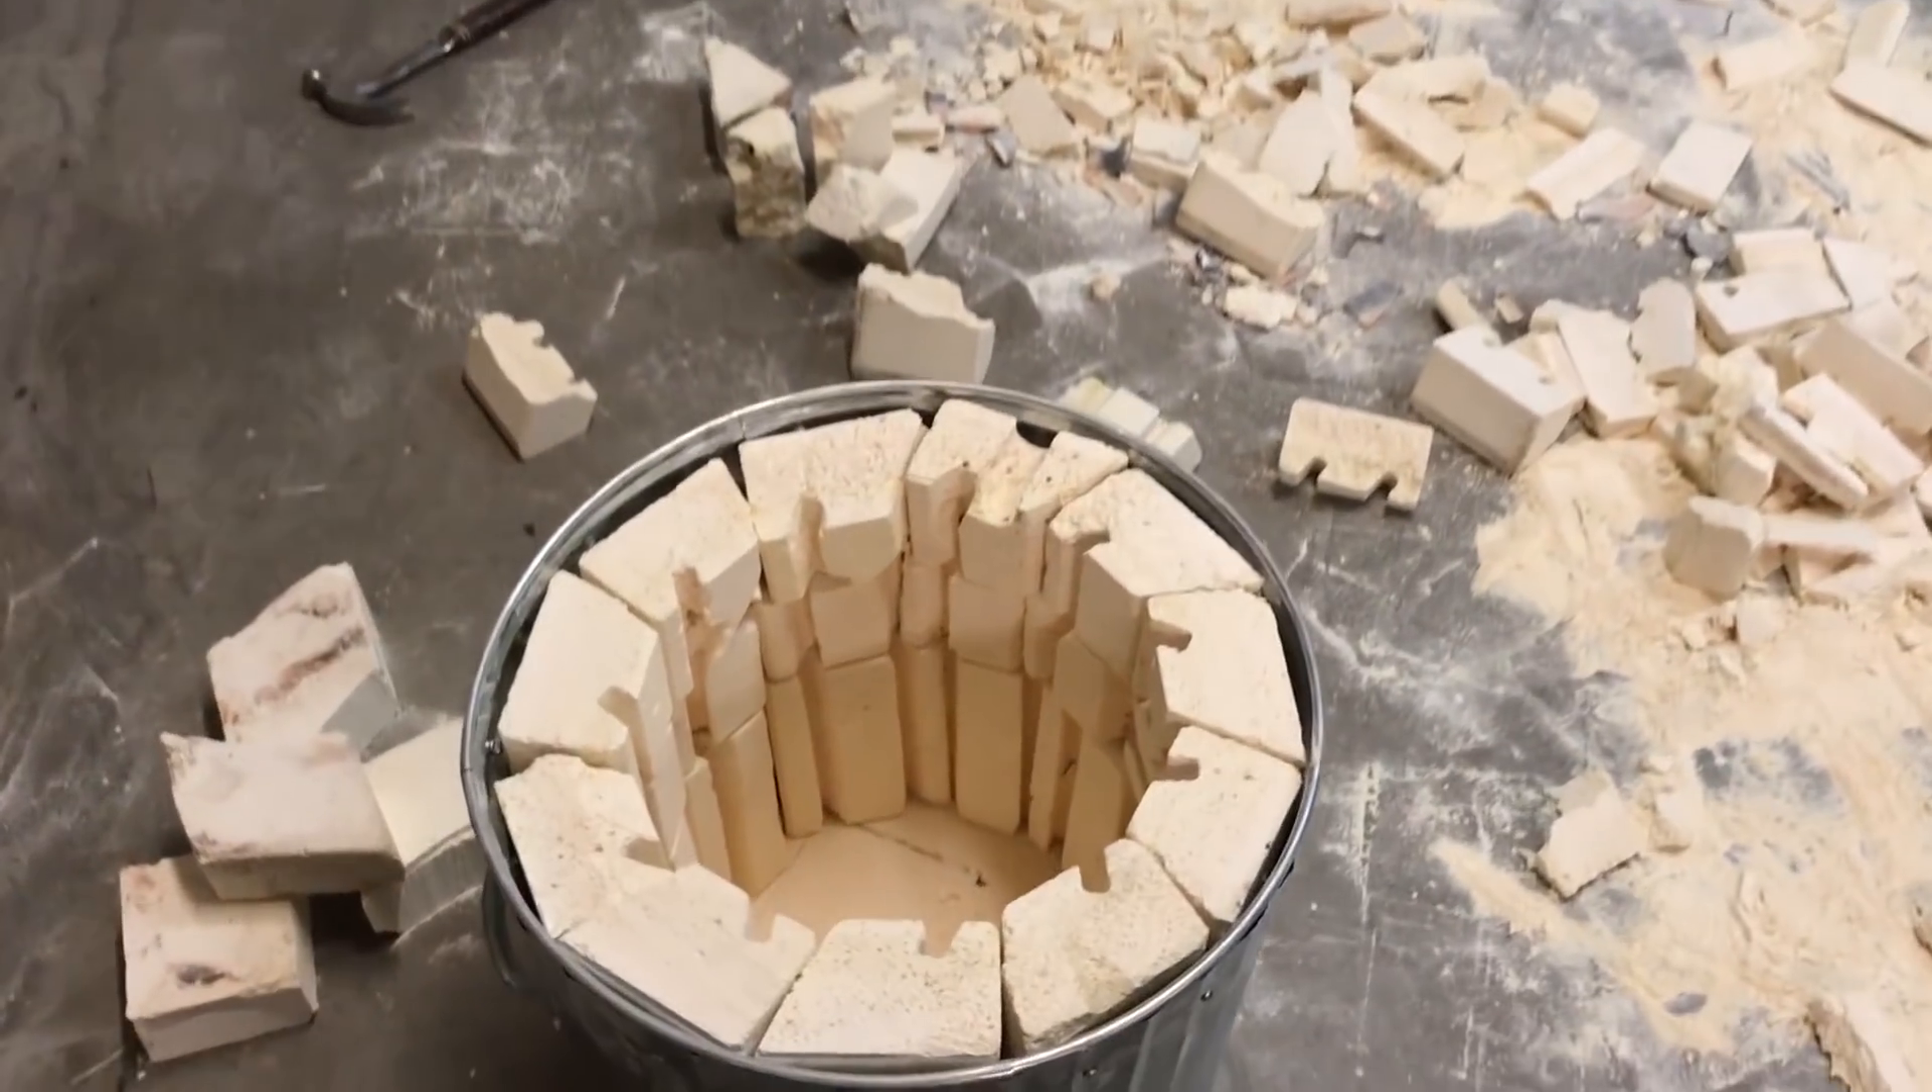Well, as you can see, I made a huge mess, but I was able to get the bricks in the furnace.